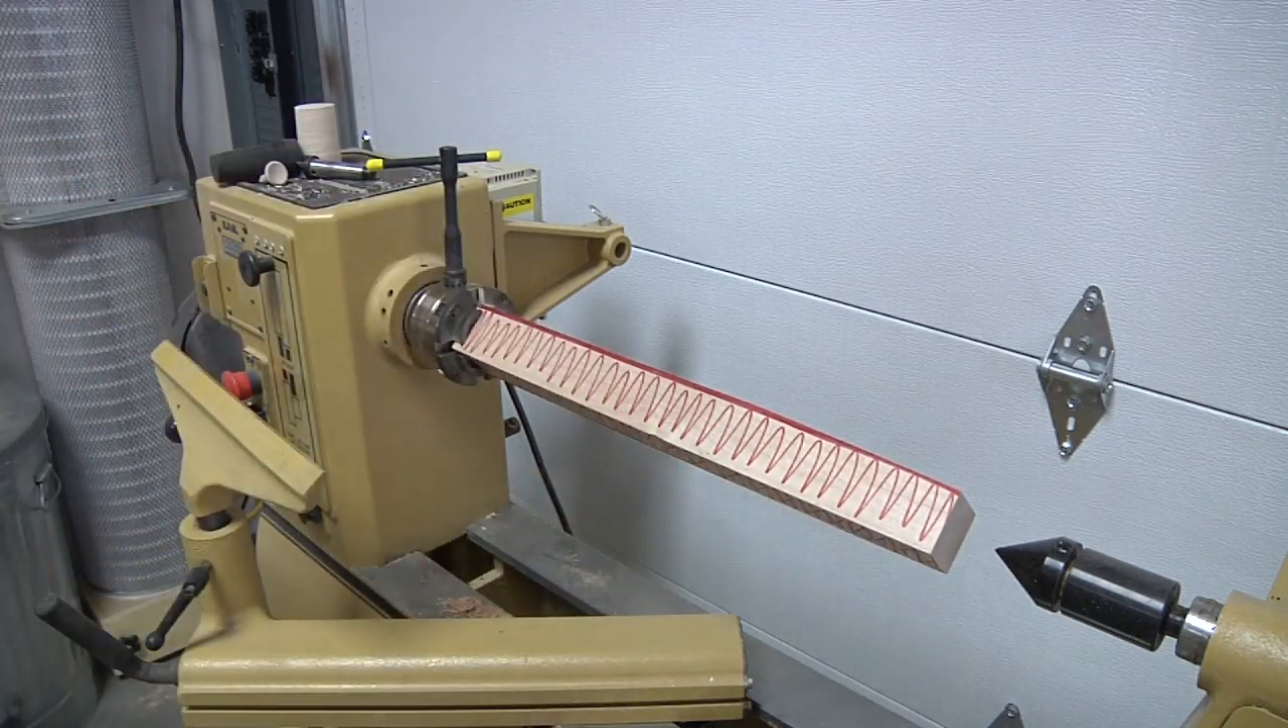The blank is mounted right into the chuck in the headstock.